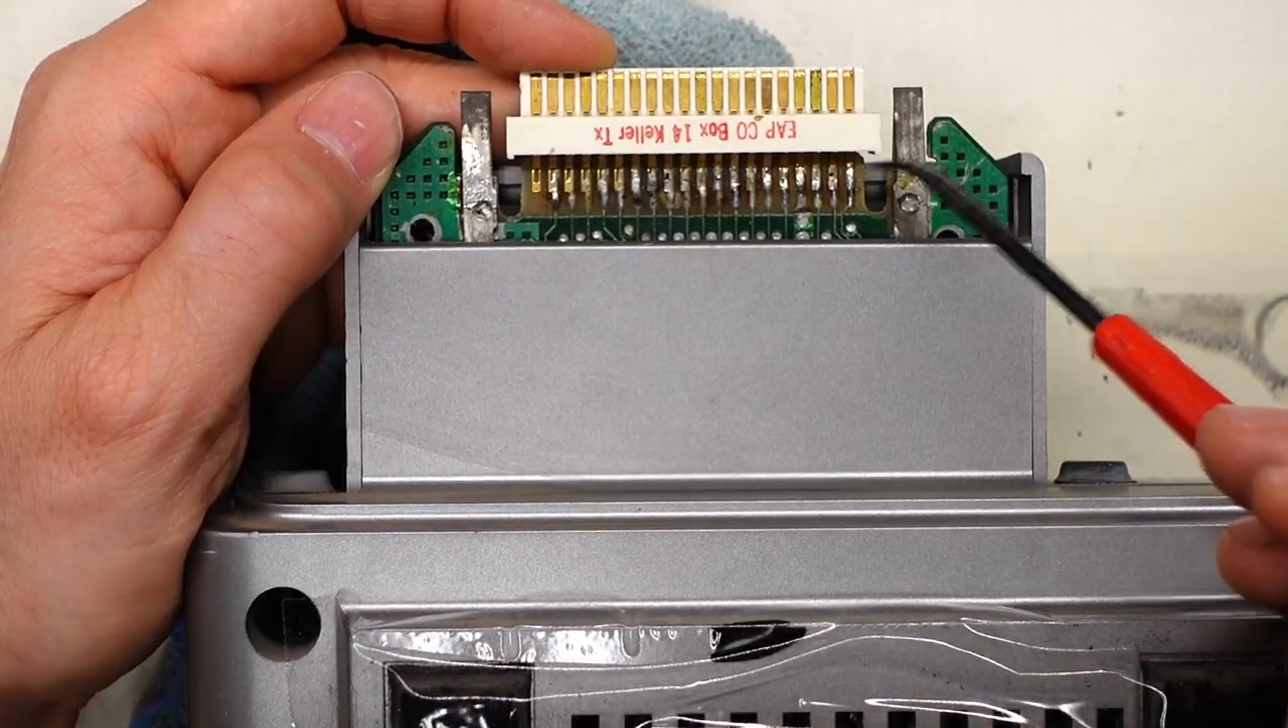So here you can see how each of the pins there was soldered onto the original edge connector so the original edge connector is still there.